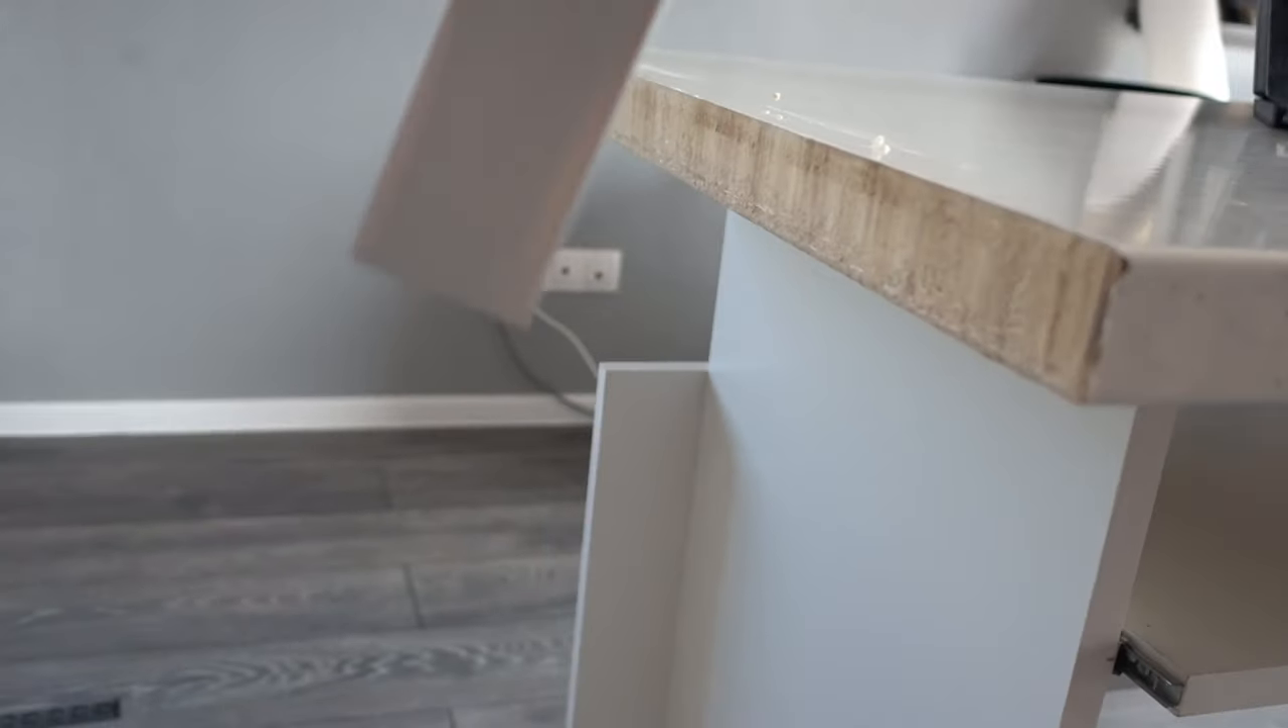The only thing that I still have to do is there's like some end pieces that I have to install on each side to cover this ugly sides Over here, so these basically install over here.